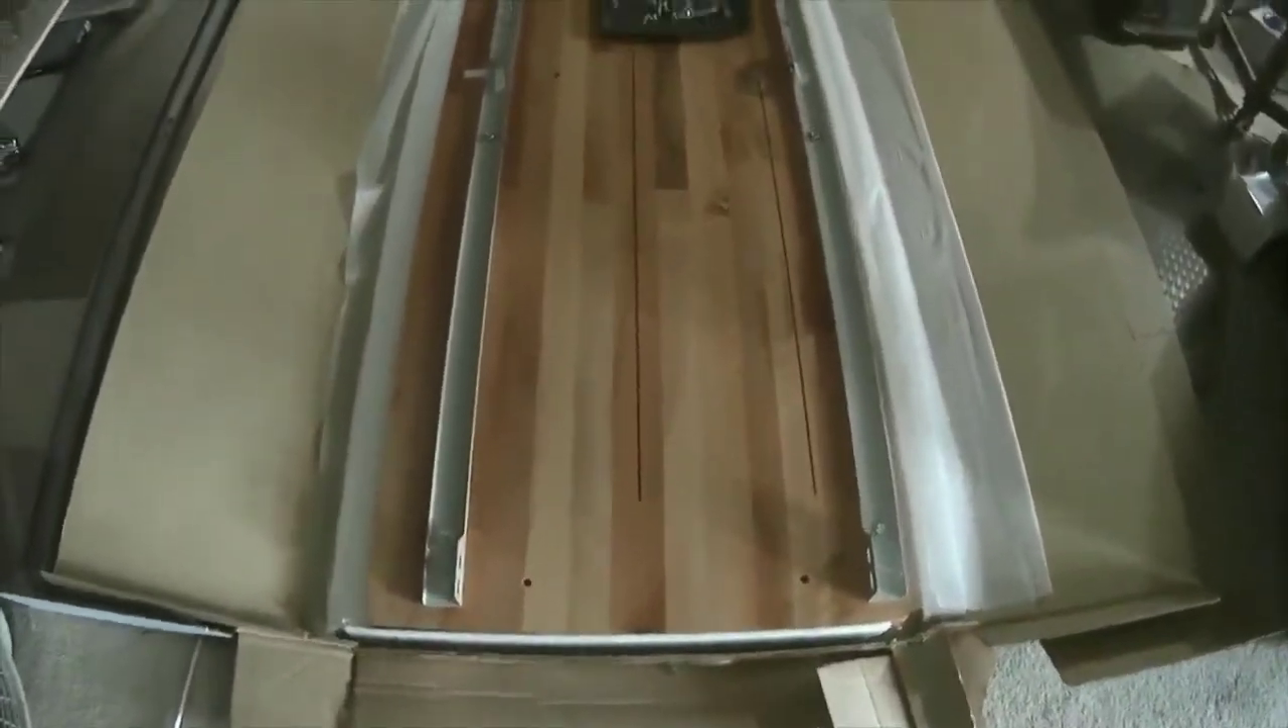Here I already got the two rails on the bottom here.